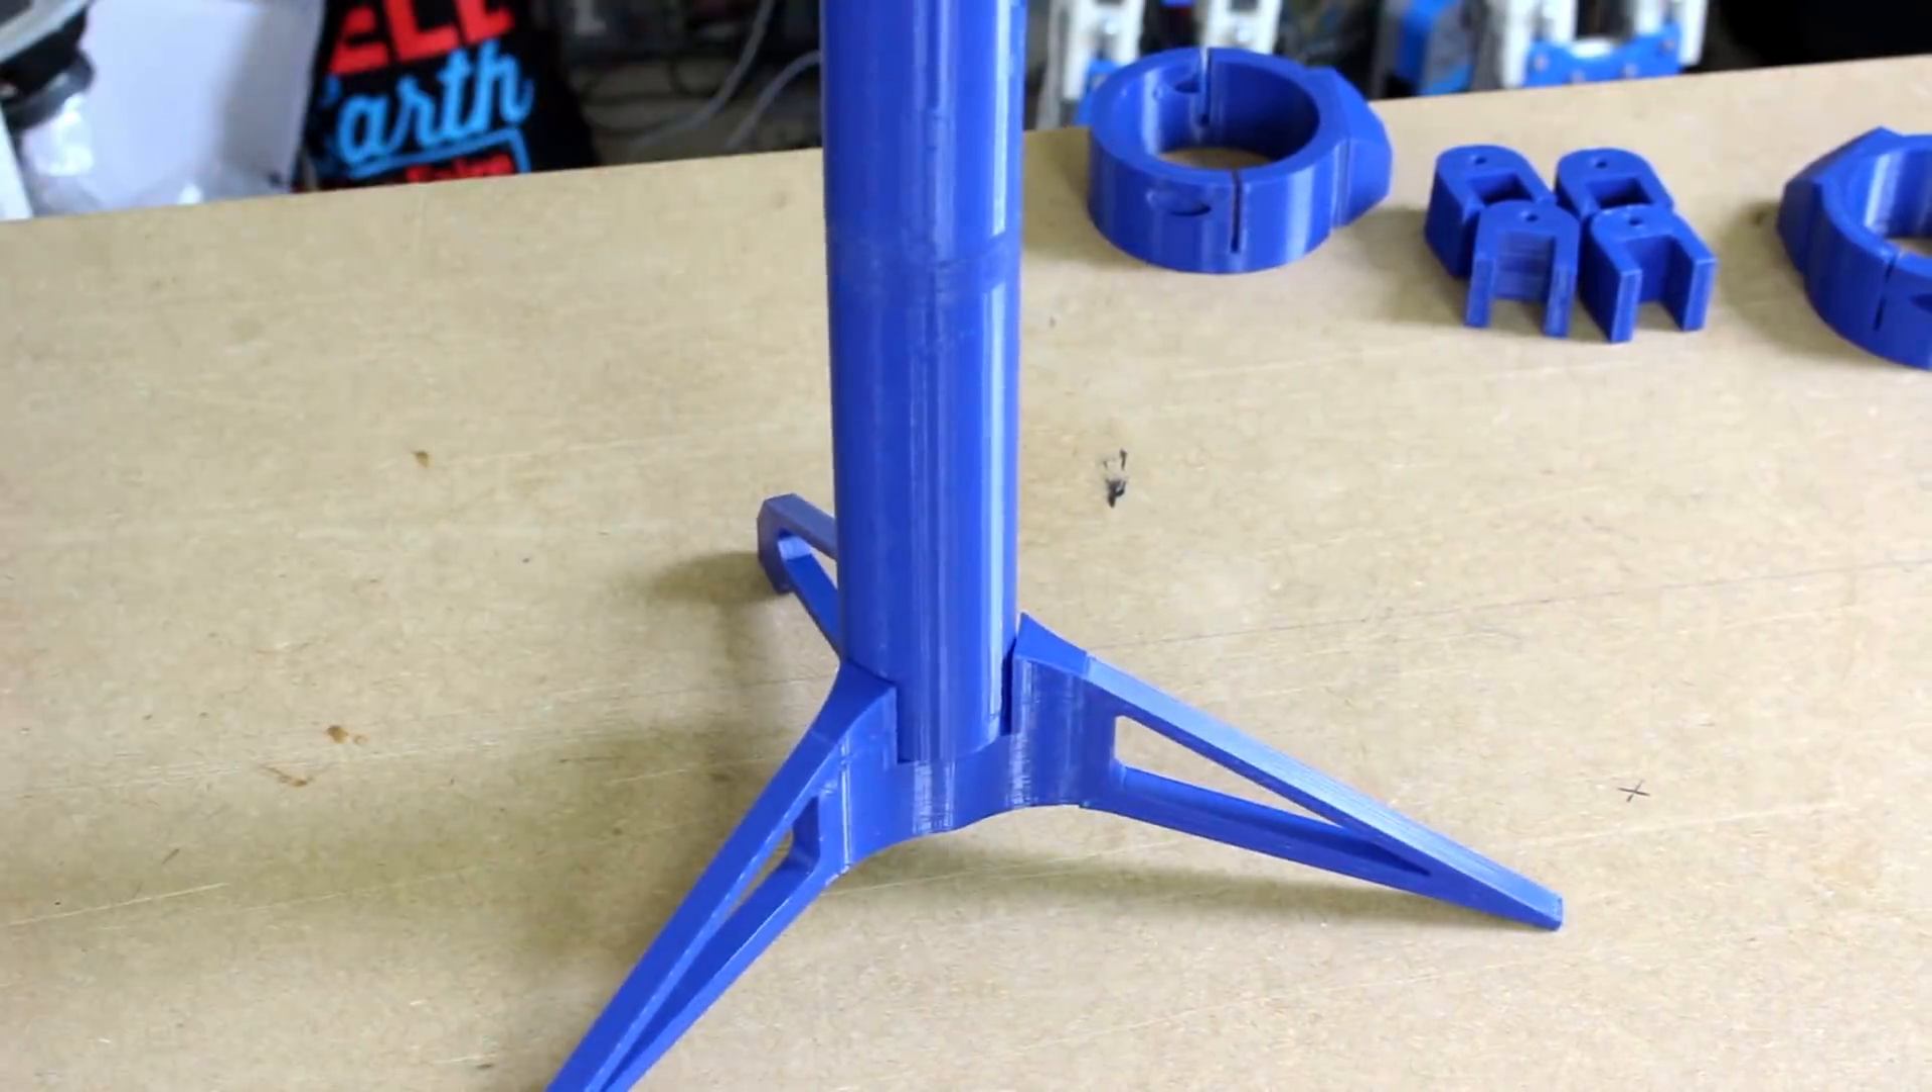Right, so I've got a stand for the rocket, so that plugs in there now.